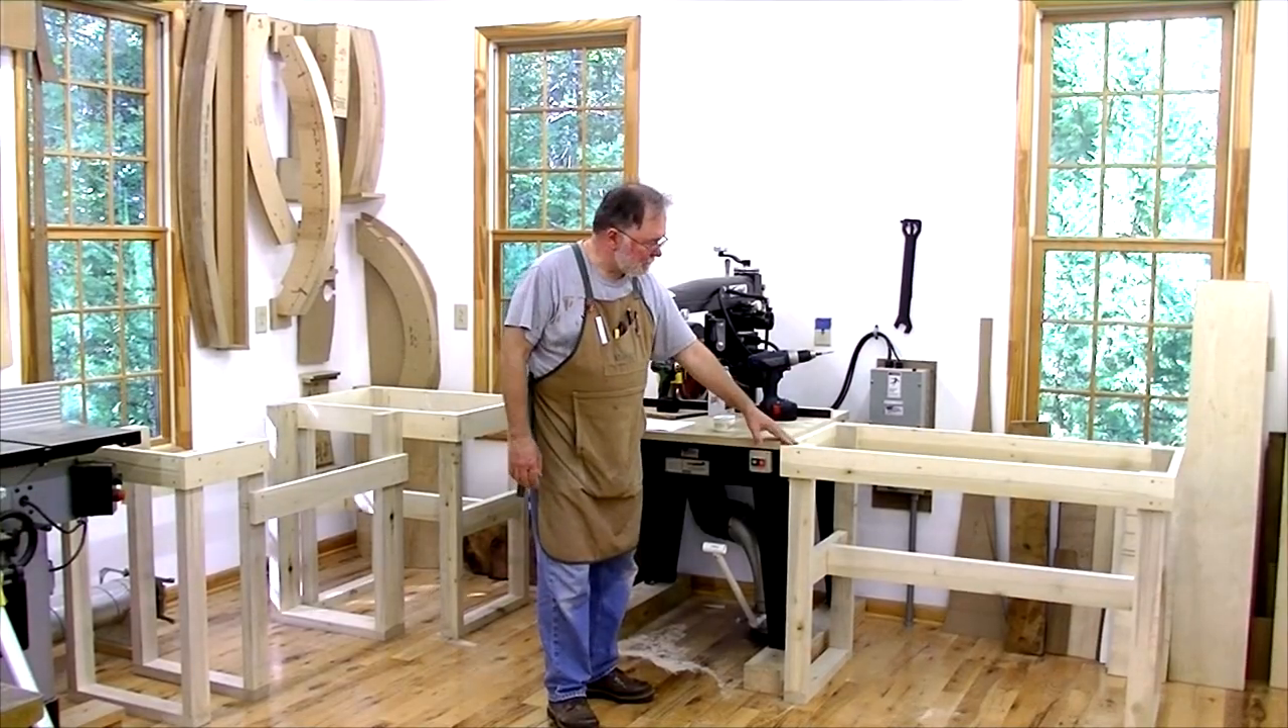All the framework is done you can see that's where the compound miter saw will go.